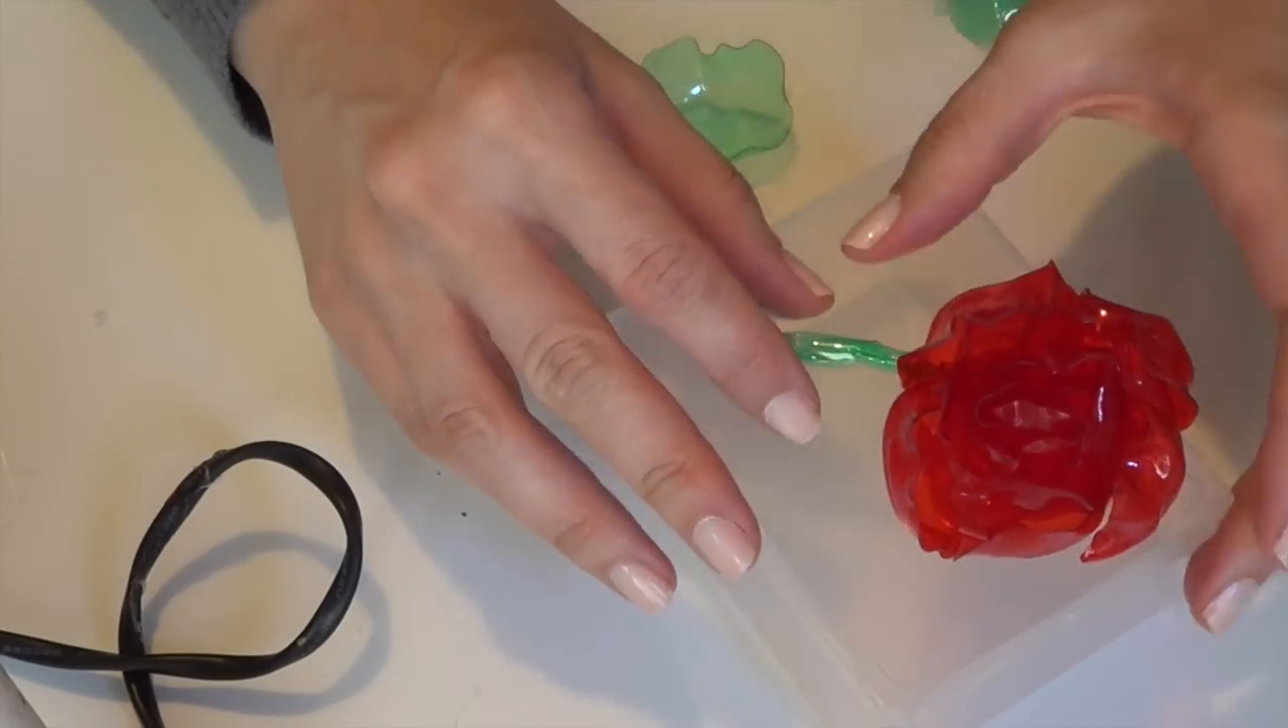Ancora non stiamo attaccando le nostre foglioline.